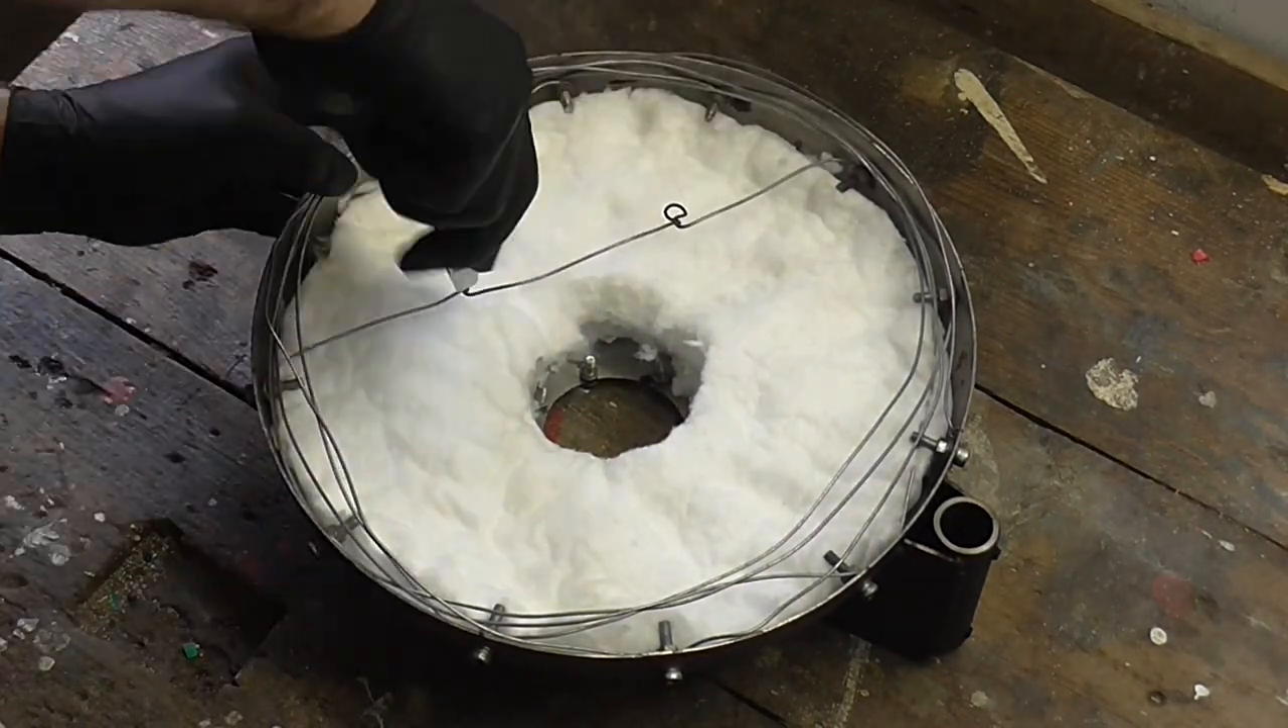The ceramic fibre is held in place in the lid with wires.